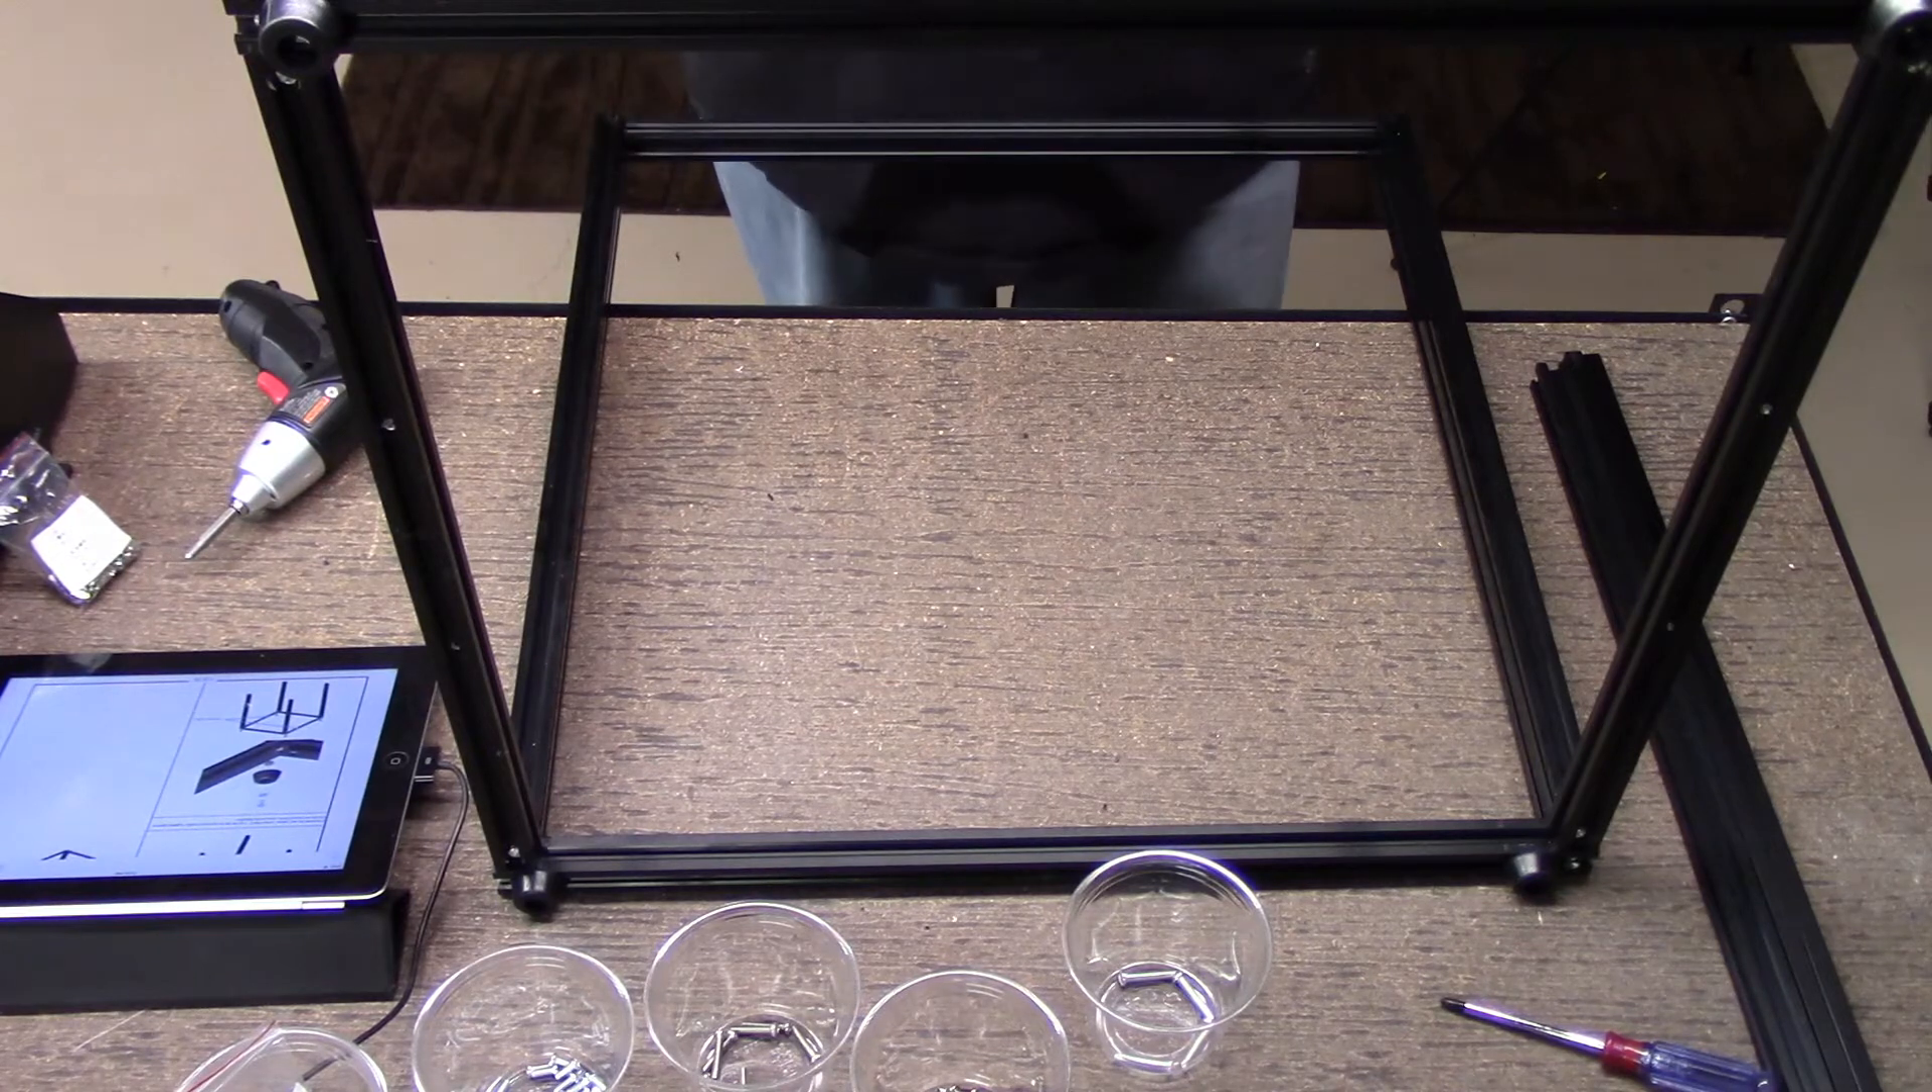So, uh, we've got the base assembly built, uh, which is pretty straightforward.